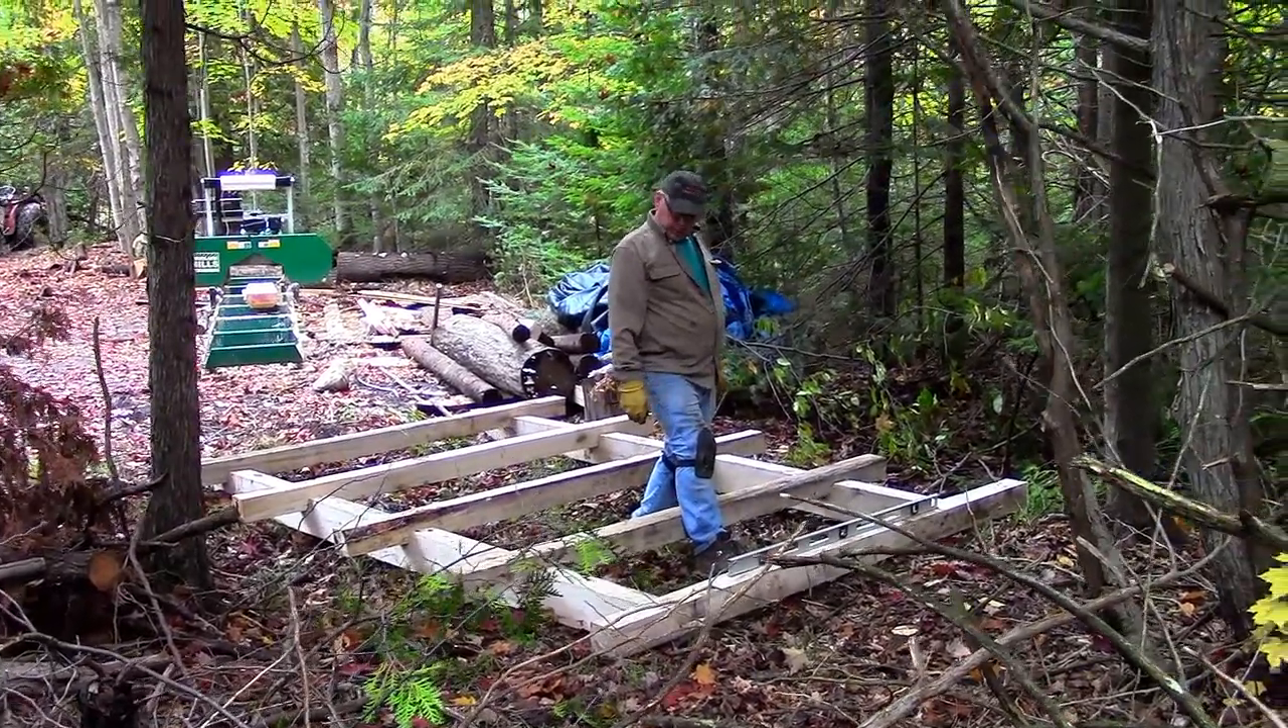So currently we have the base already built and that's ready to go.